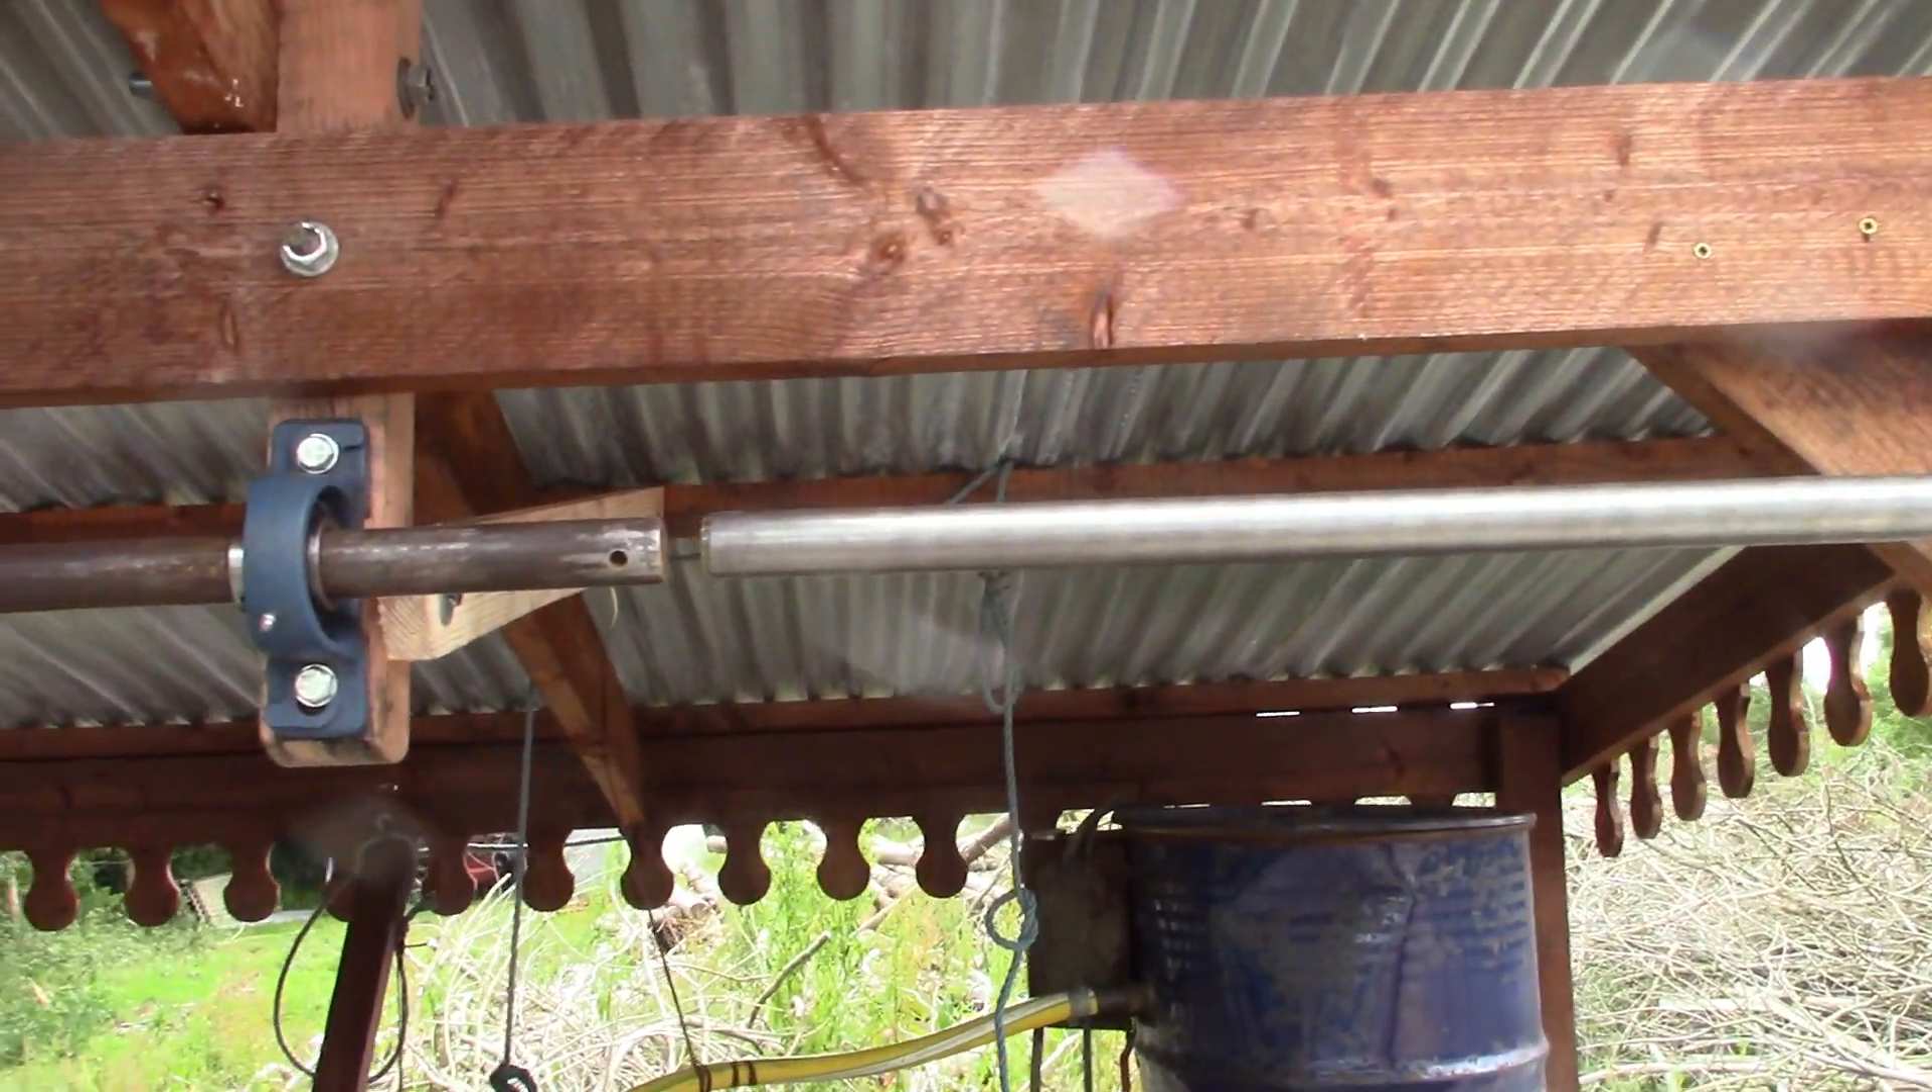But after a lot of tweaking I got both shafts lined up with each other.